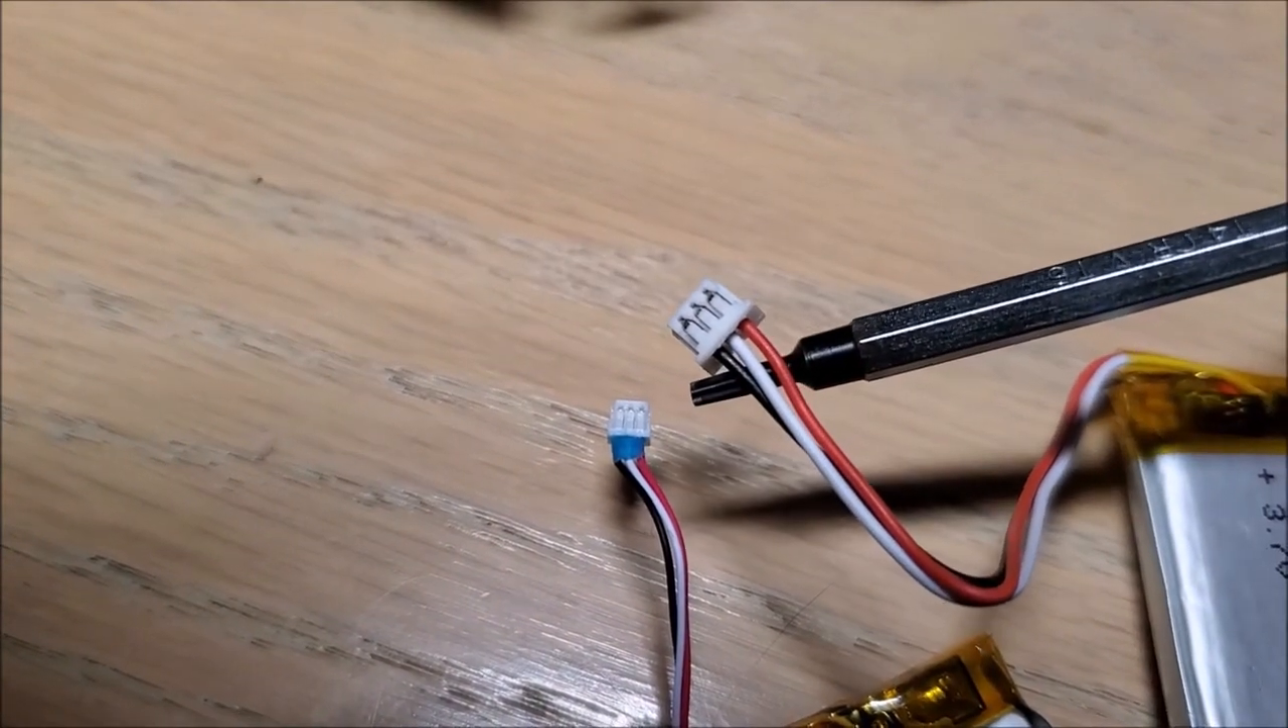The plugs are not compatible the oem uses this tiny tiny plug and the ebay uses this slightly larger plug.